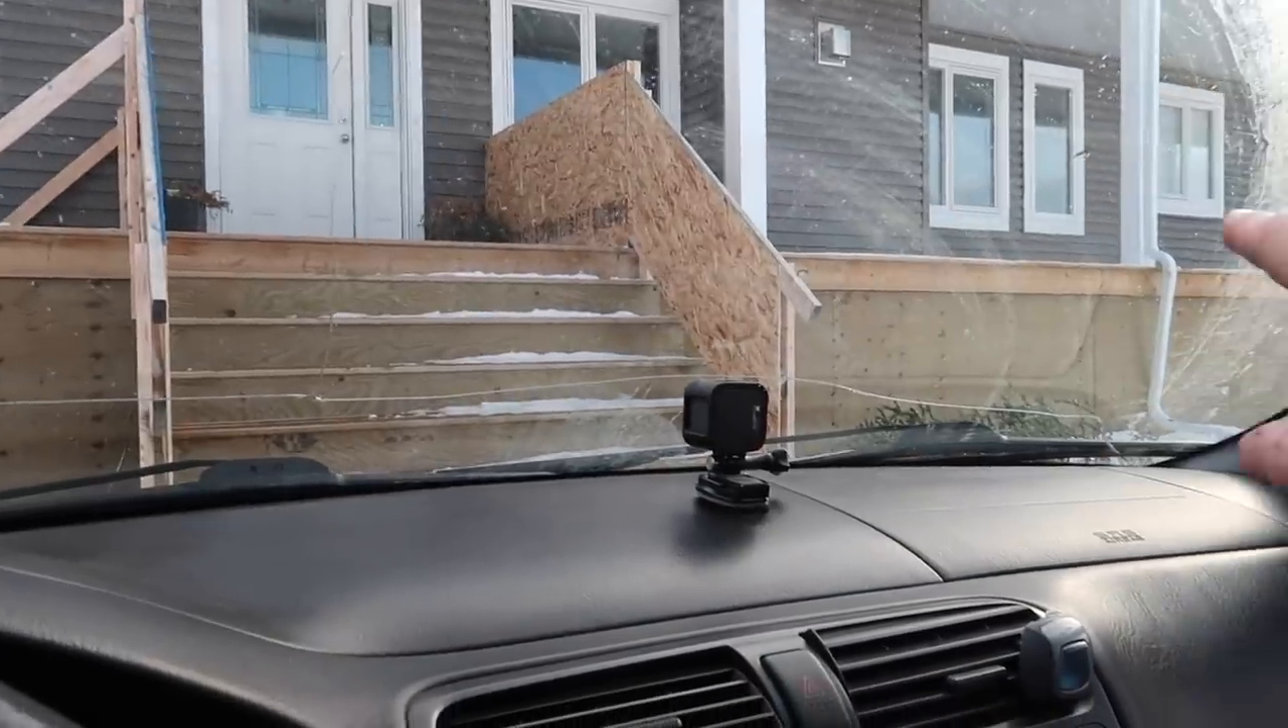That's, well, we have to have those there because we haven't done the, uh, main hand railings on our deck.